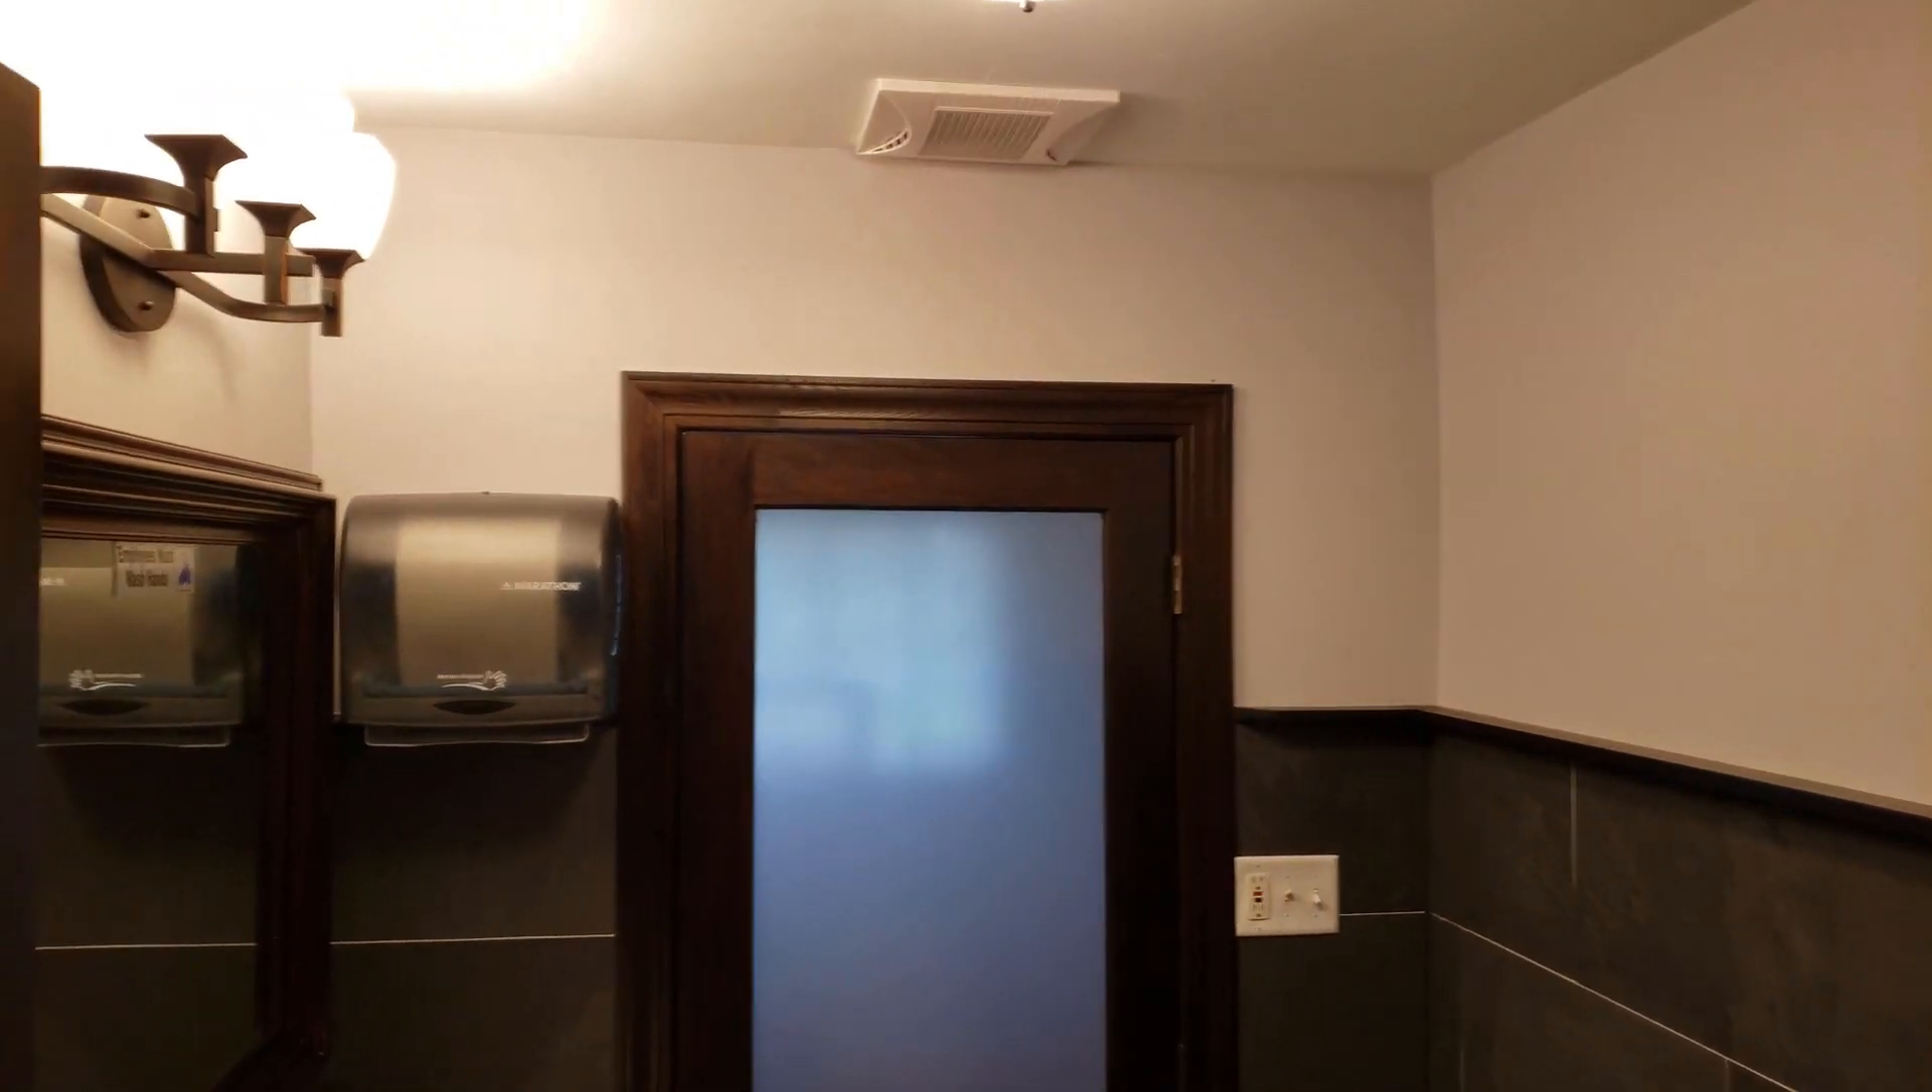Bathroom complete tile grouted door installed walls finished painted accessories installed.